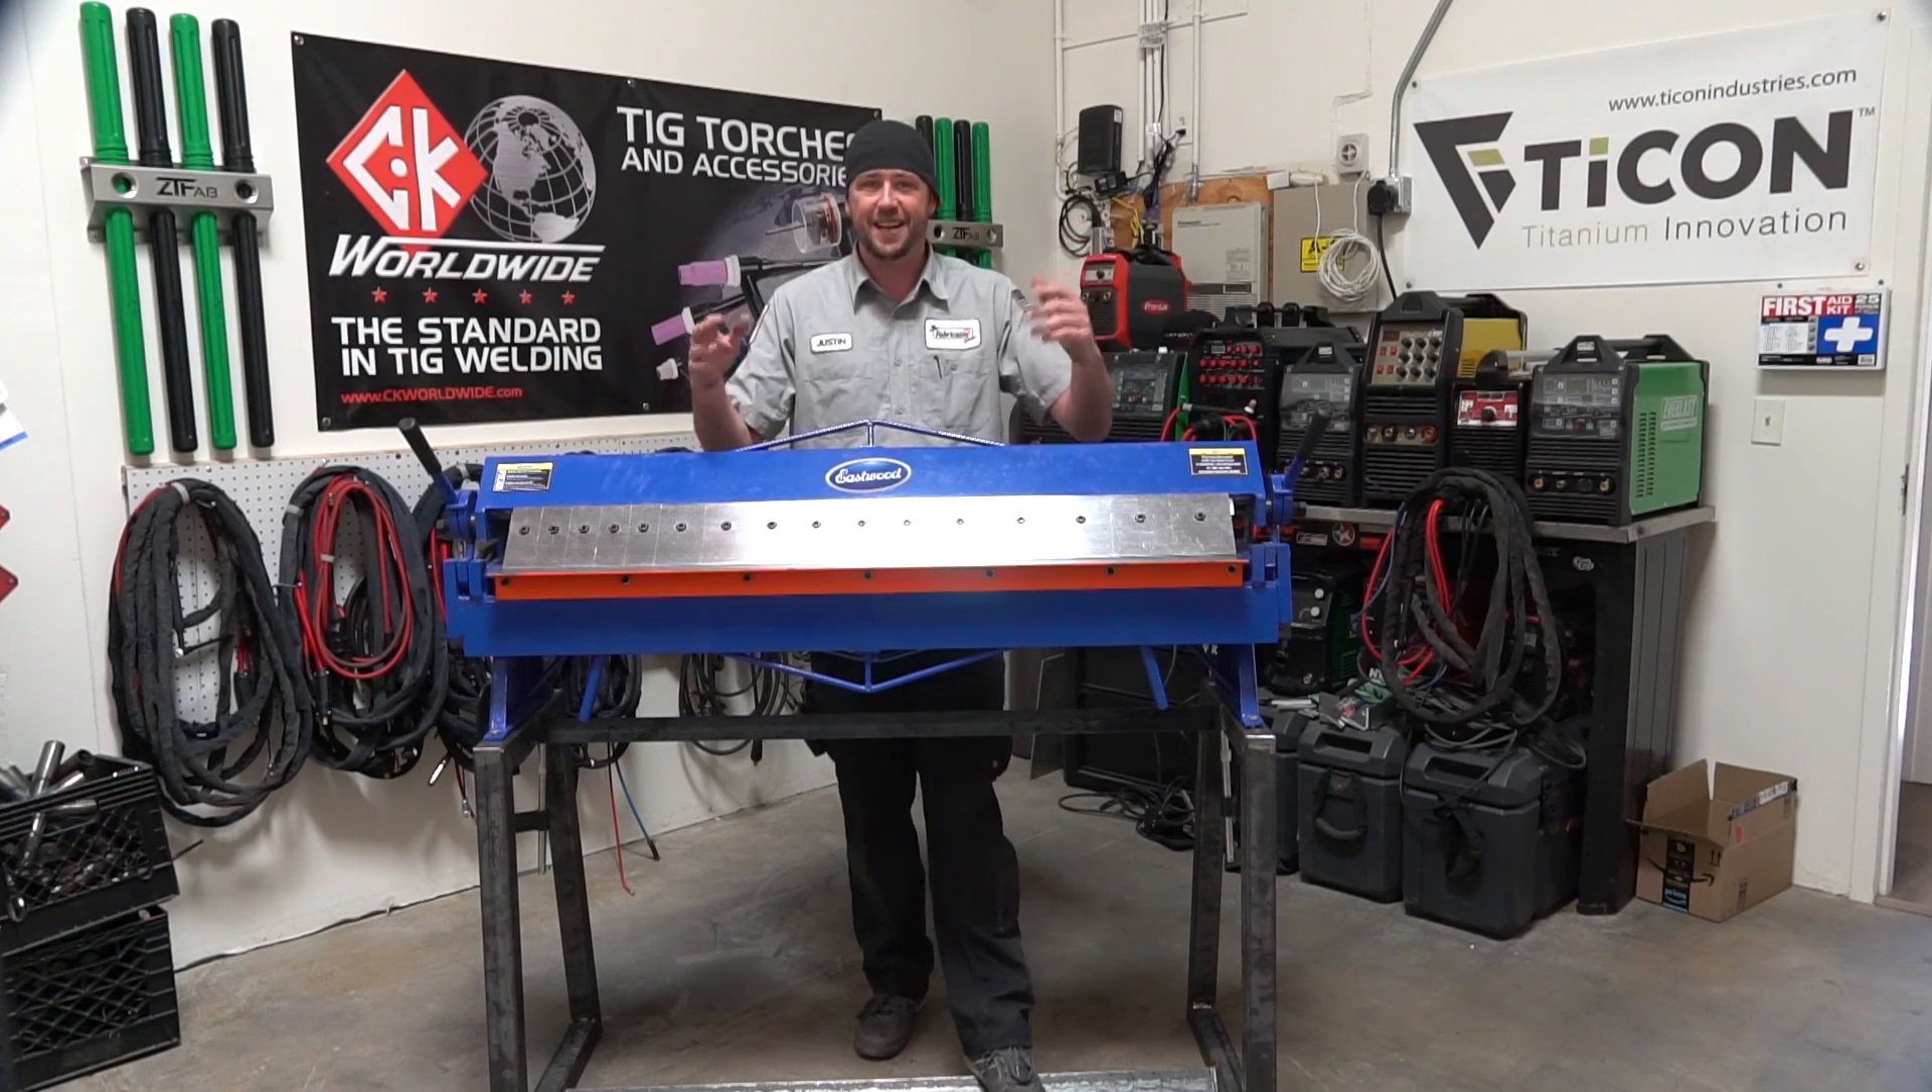We now have a stand.